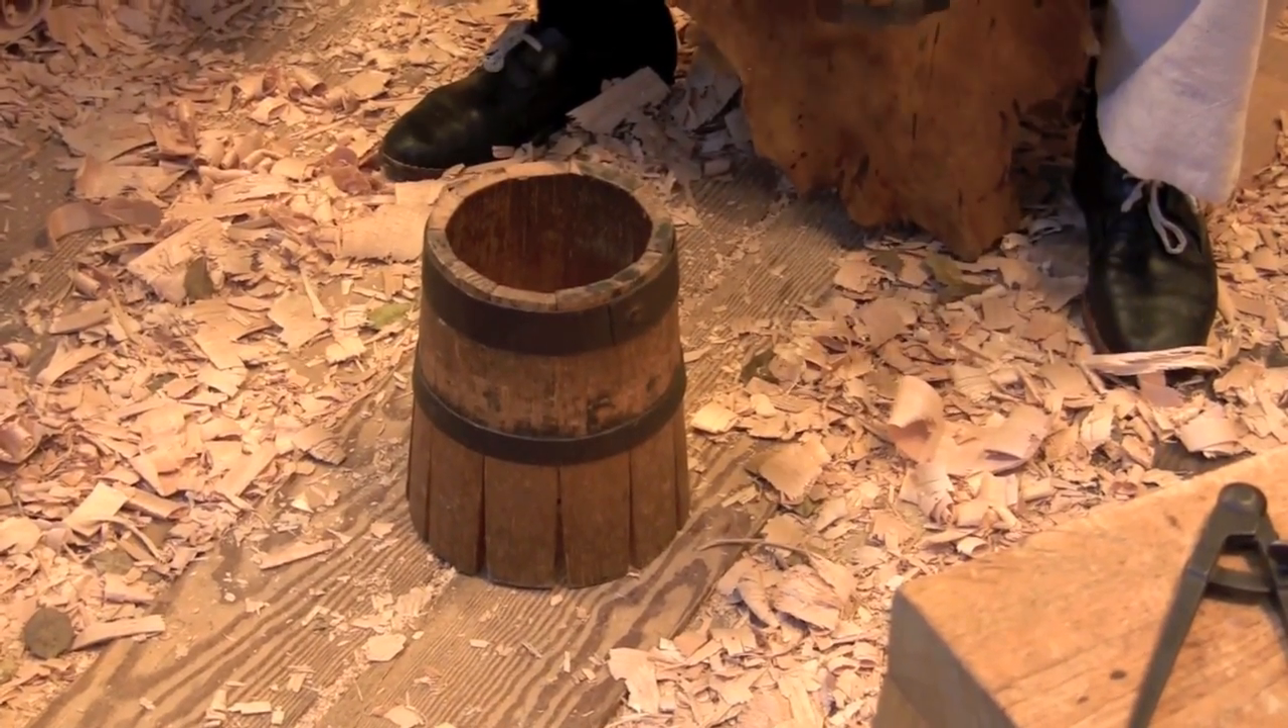The hoops are fitting where they should.